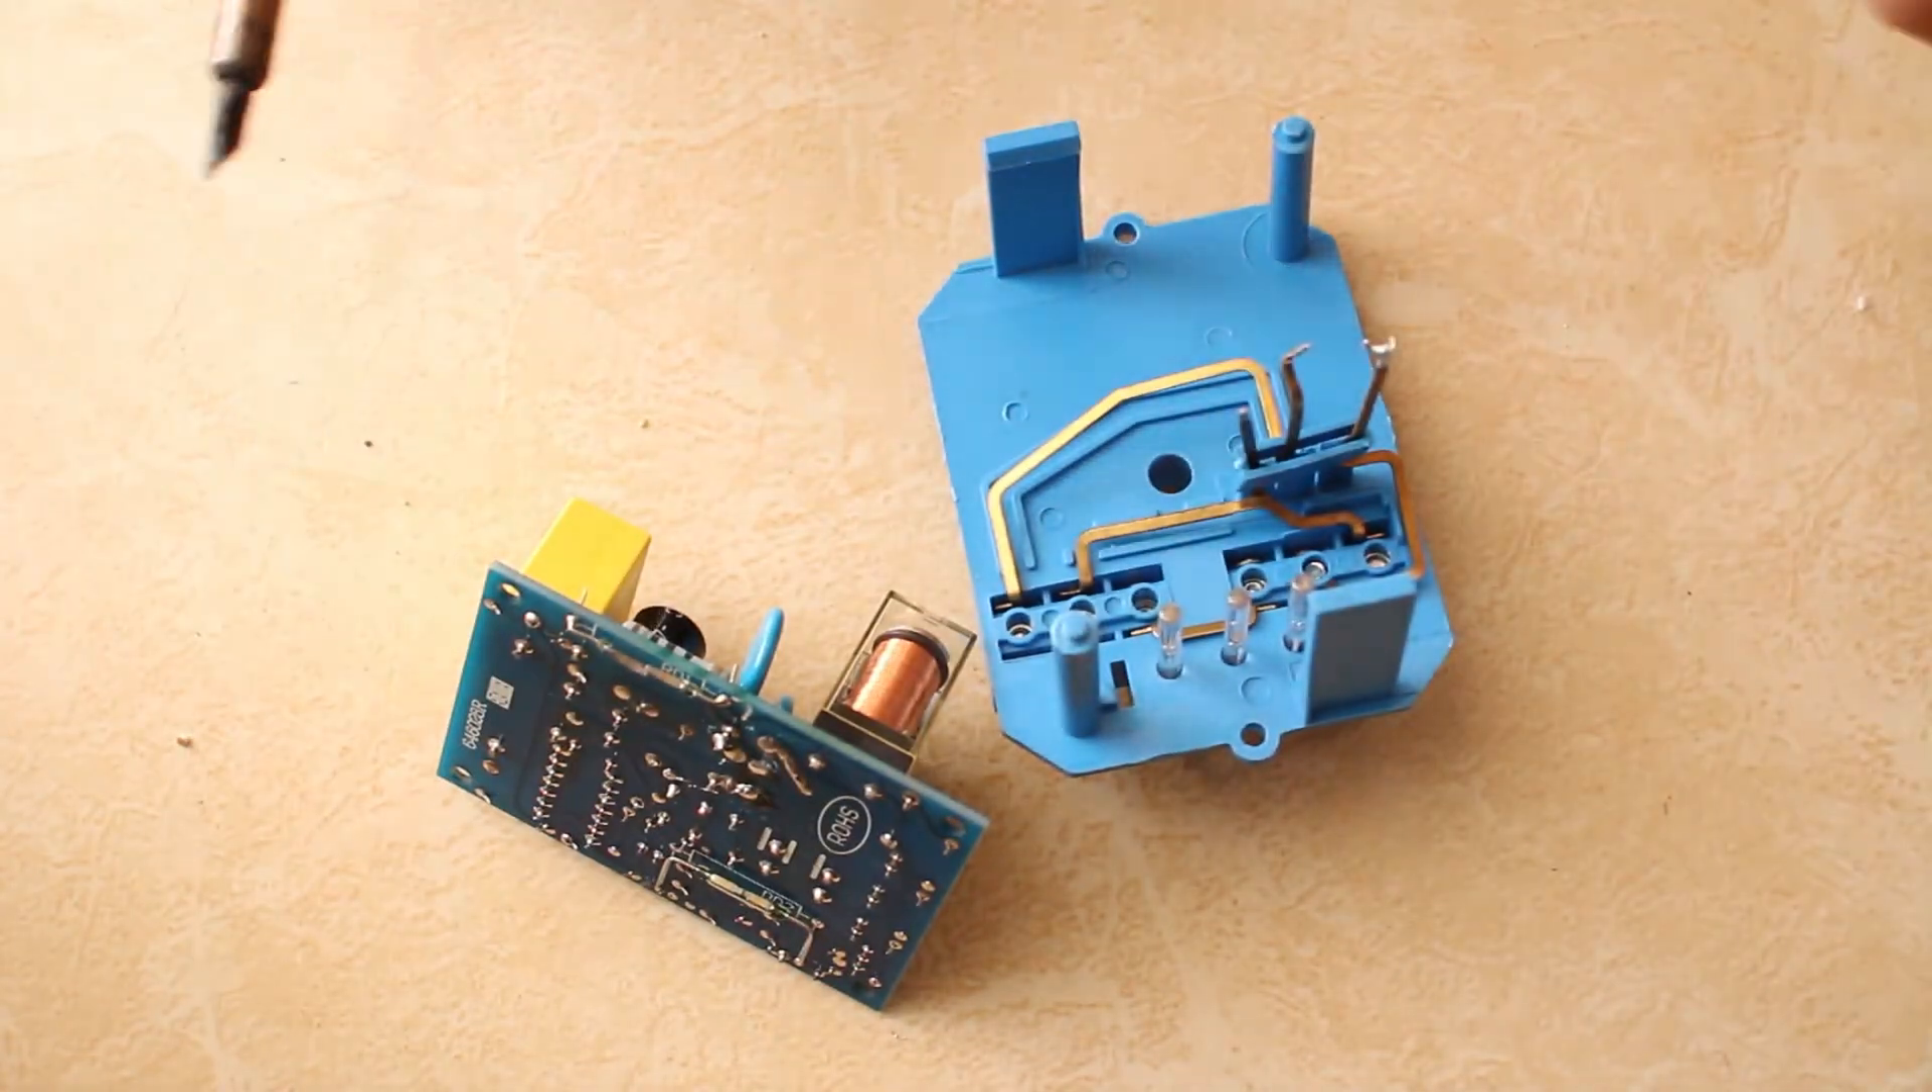I desoldered the front blue plate which has three copper wire strips linking it to the circuit board.